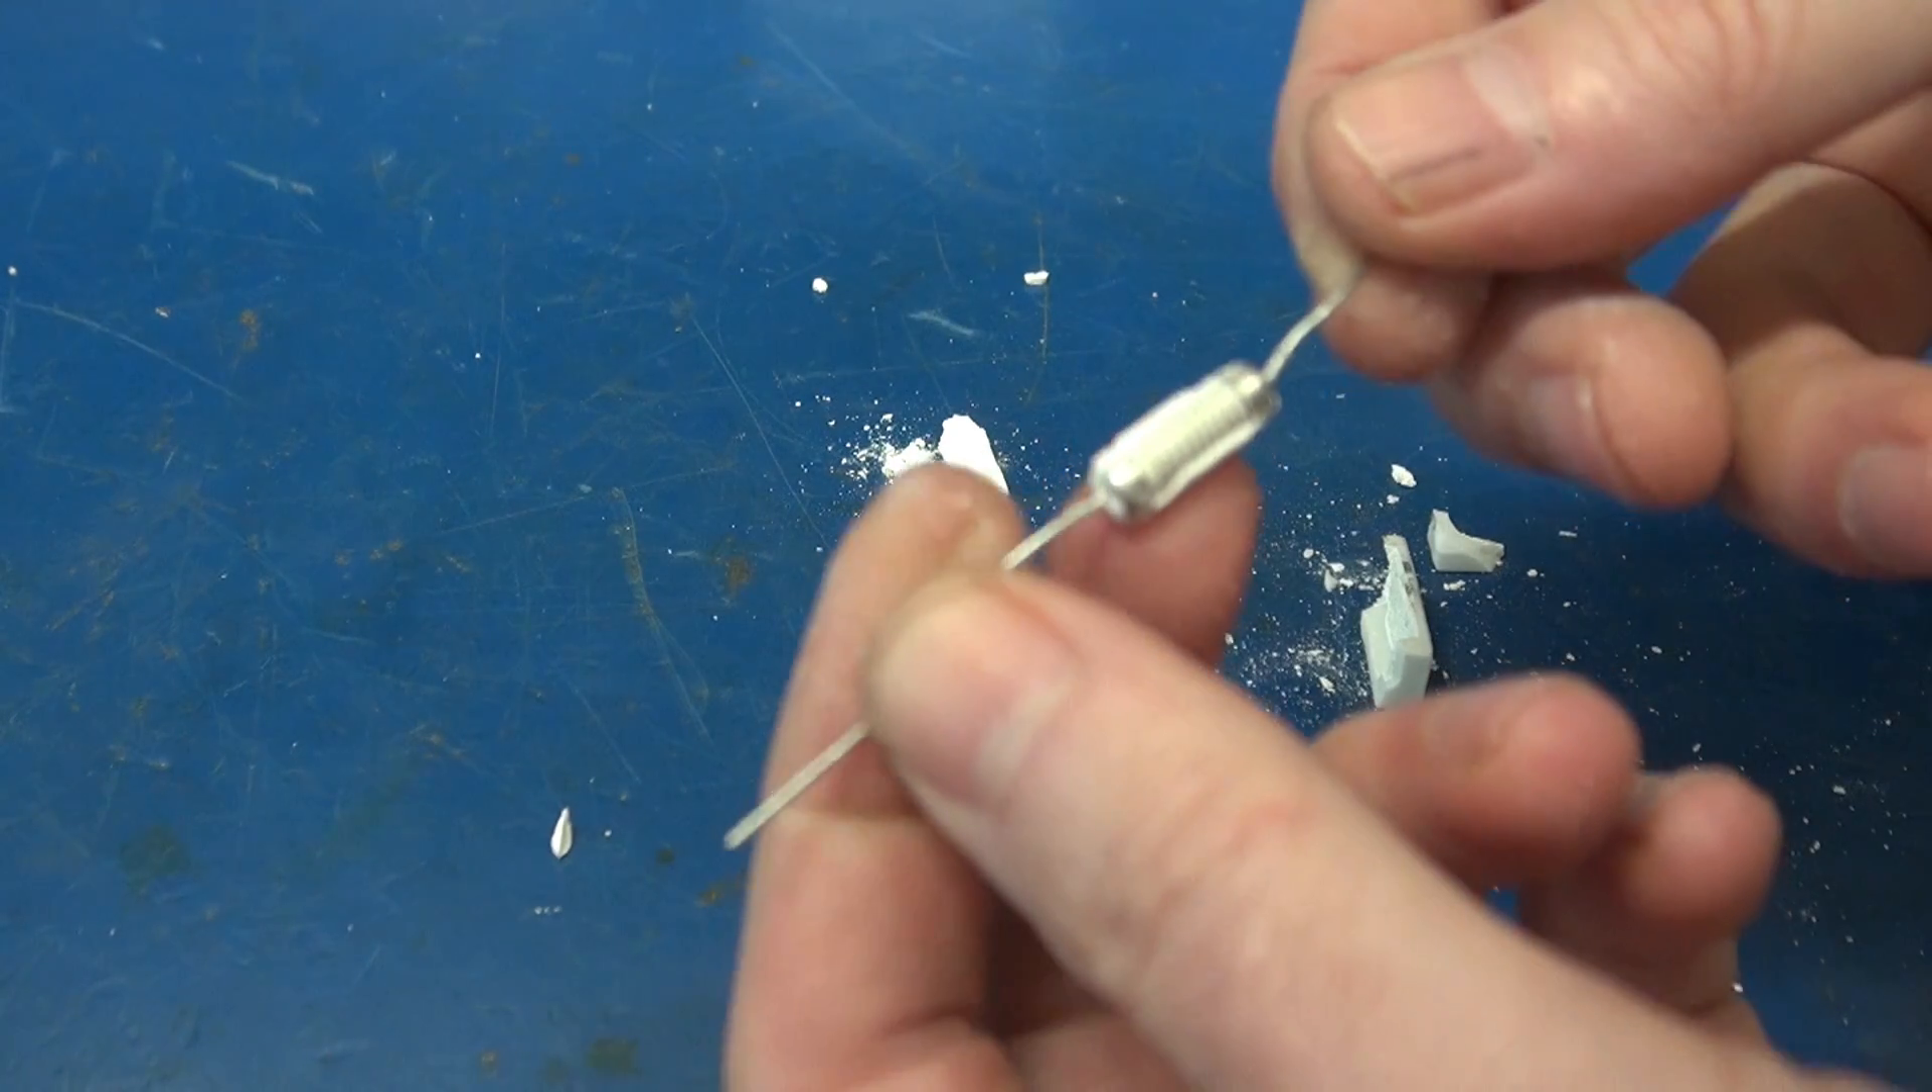So I've got the wire wound element removed.